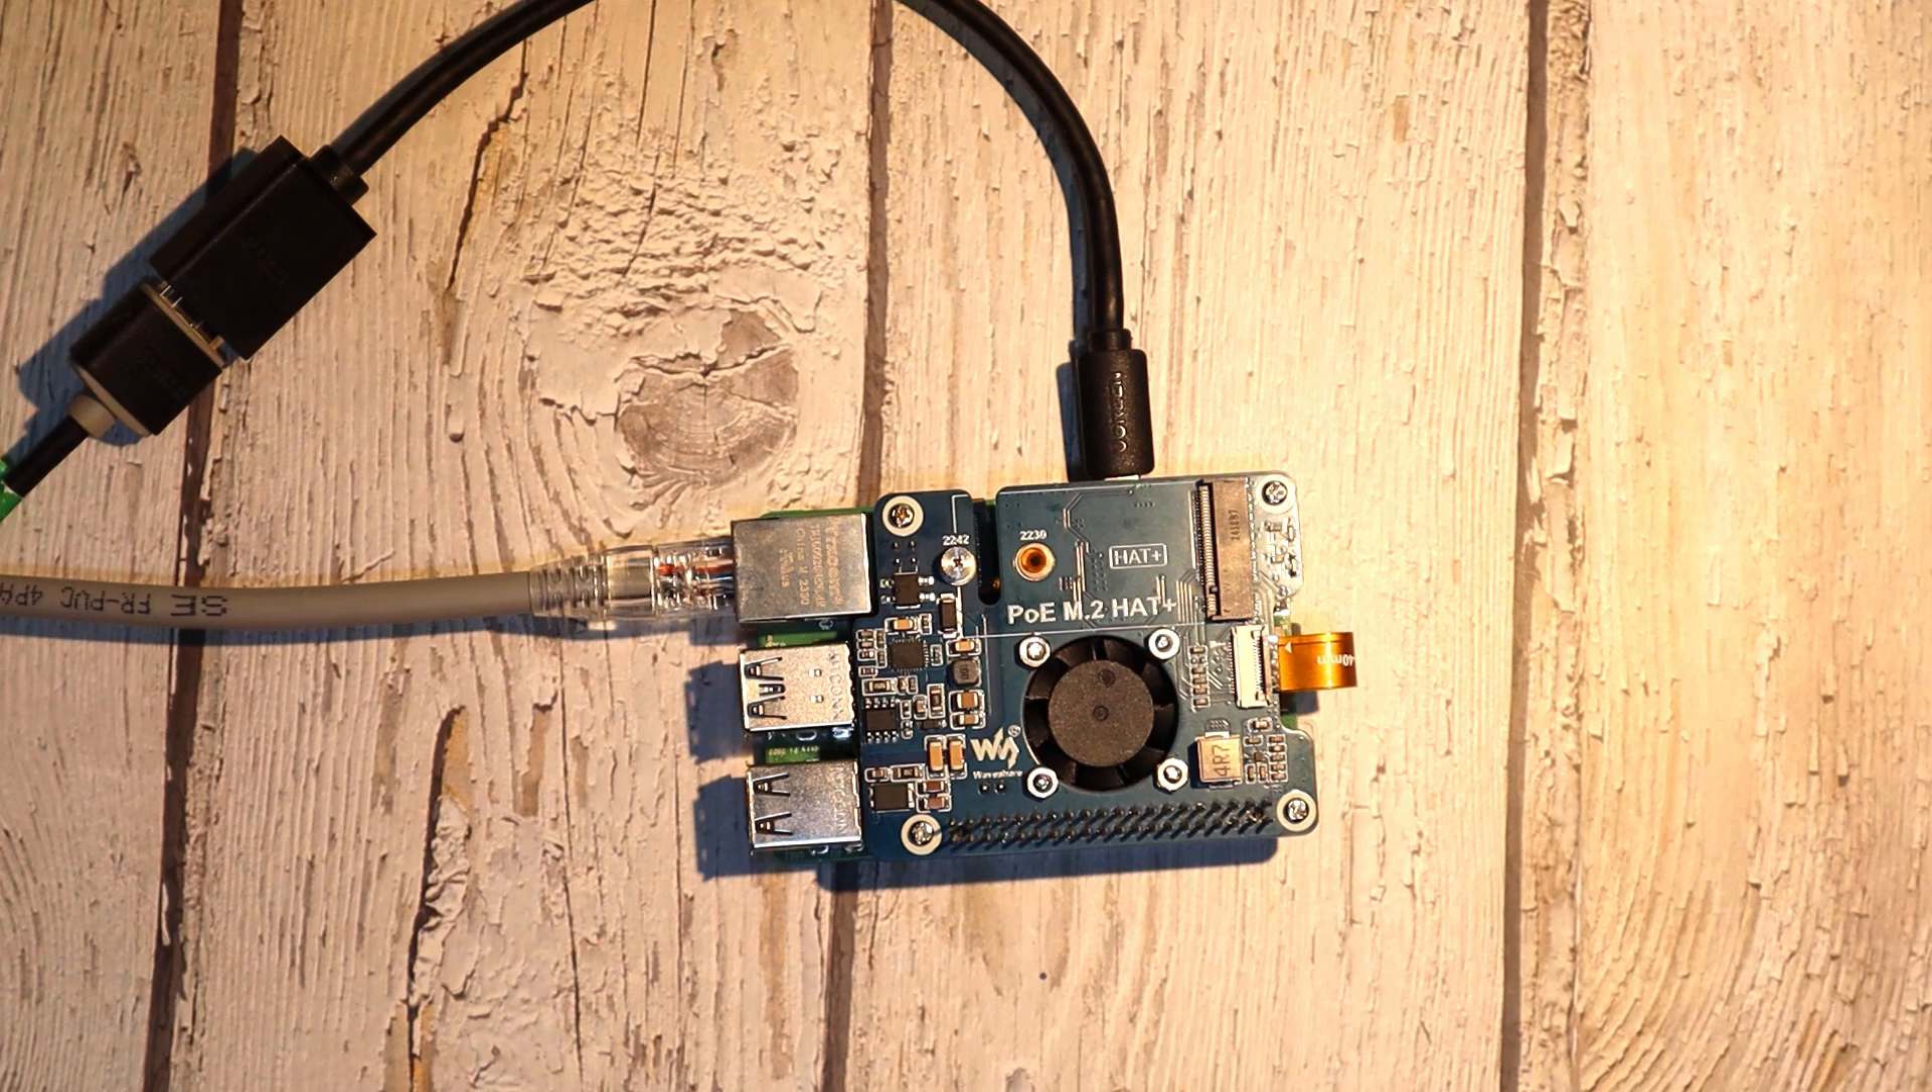The PoE M .2 Hat Plus is installed, powered up, and ready to enhance your Raspberry Pi 5 experience.